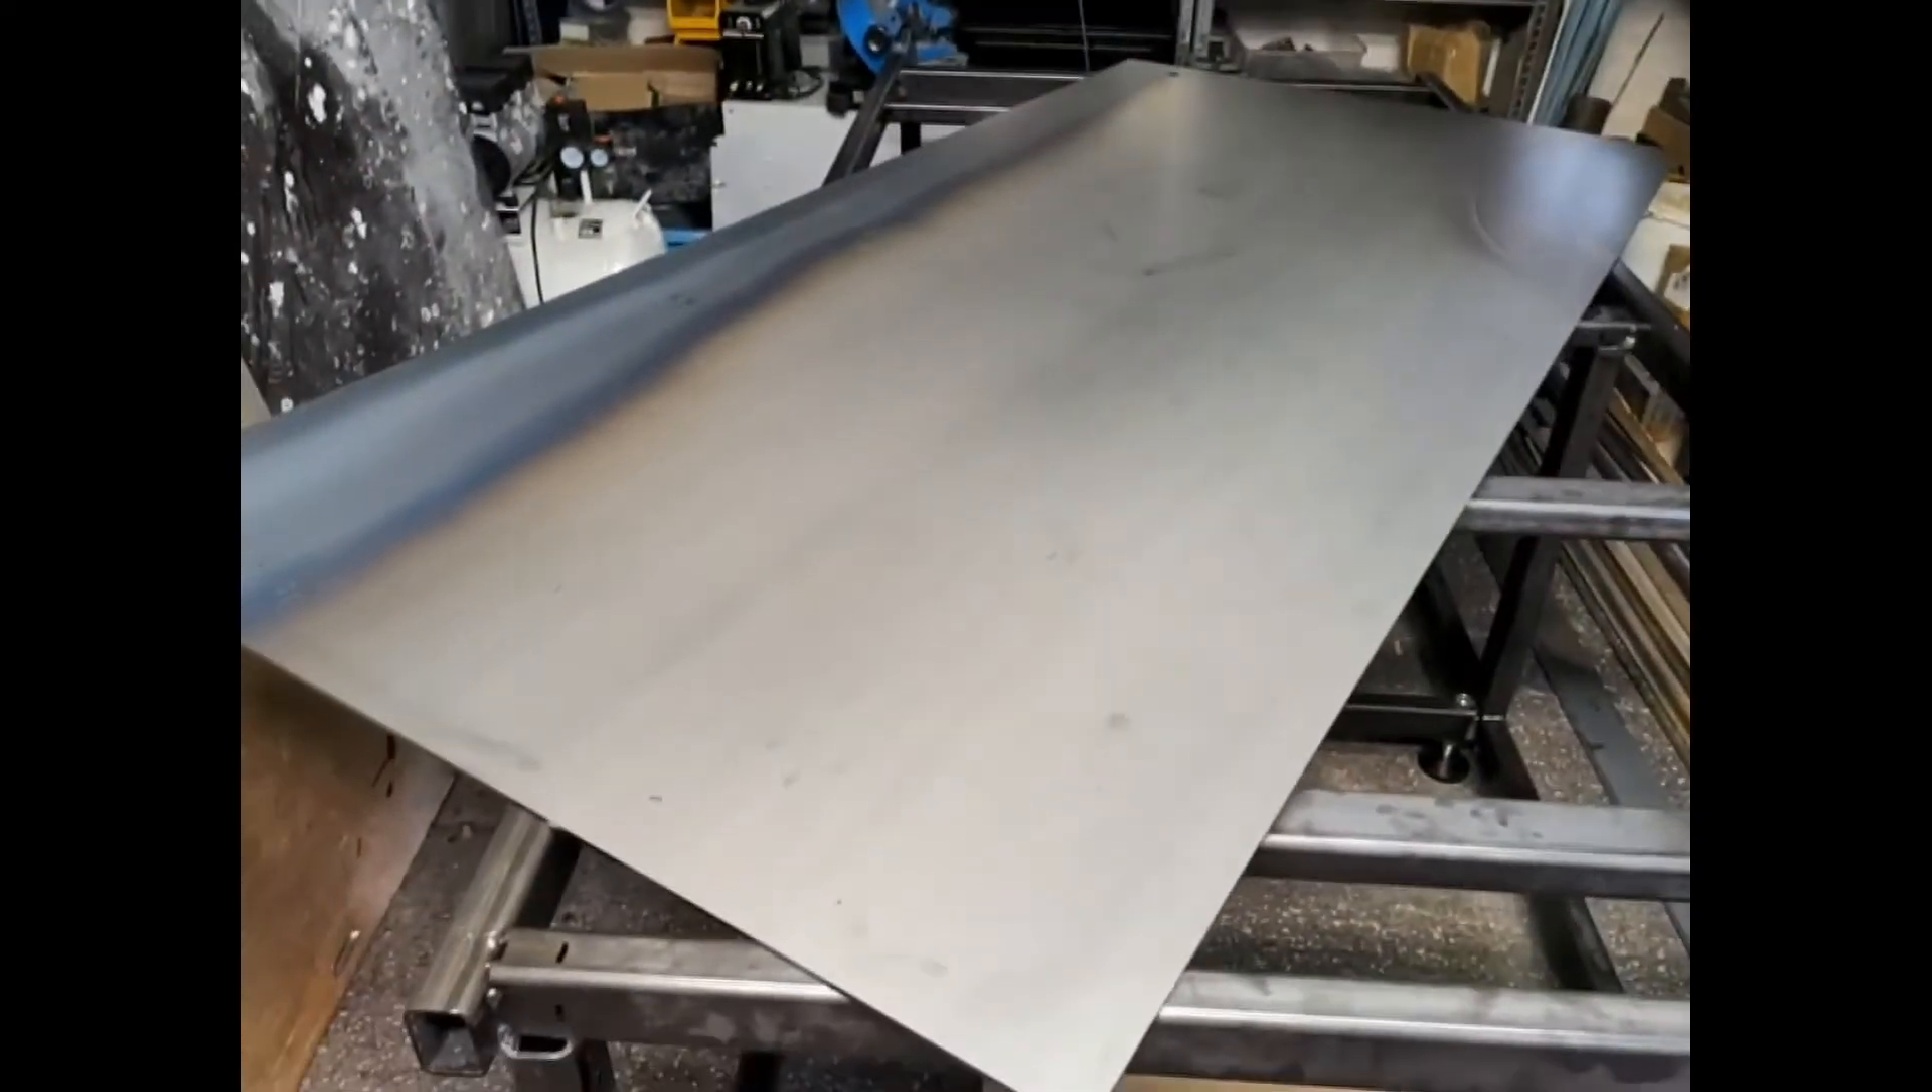Die bodenplatte für das wasserbecken liegt jetzt schon mal hier so quer drauf.